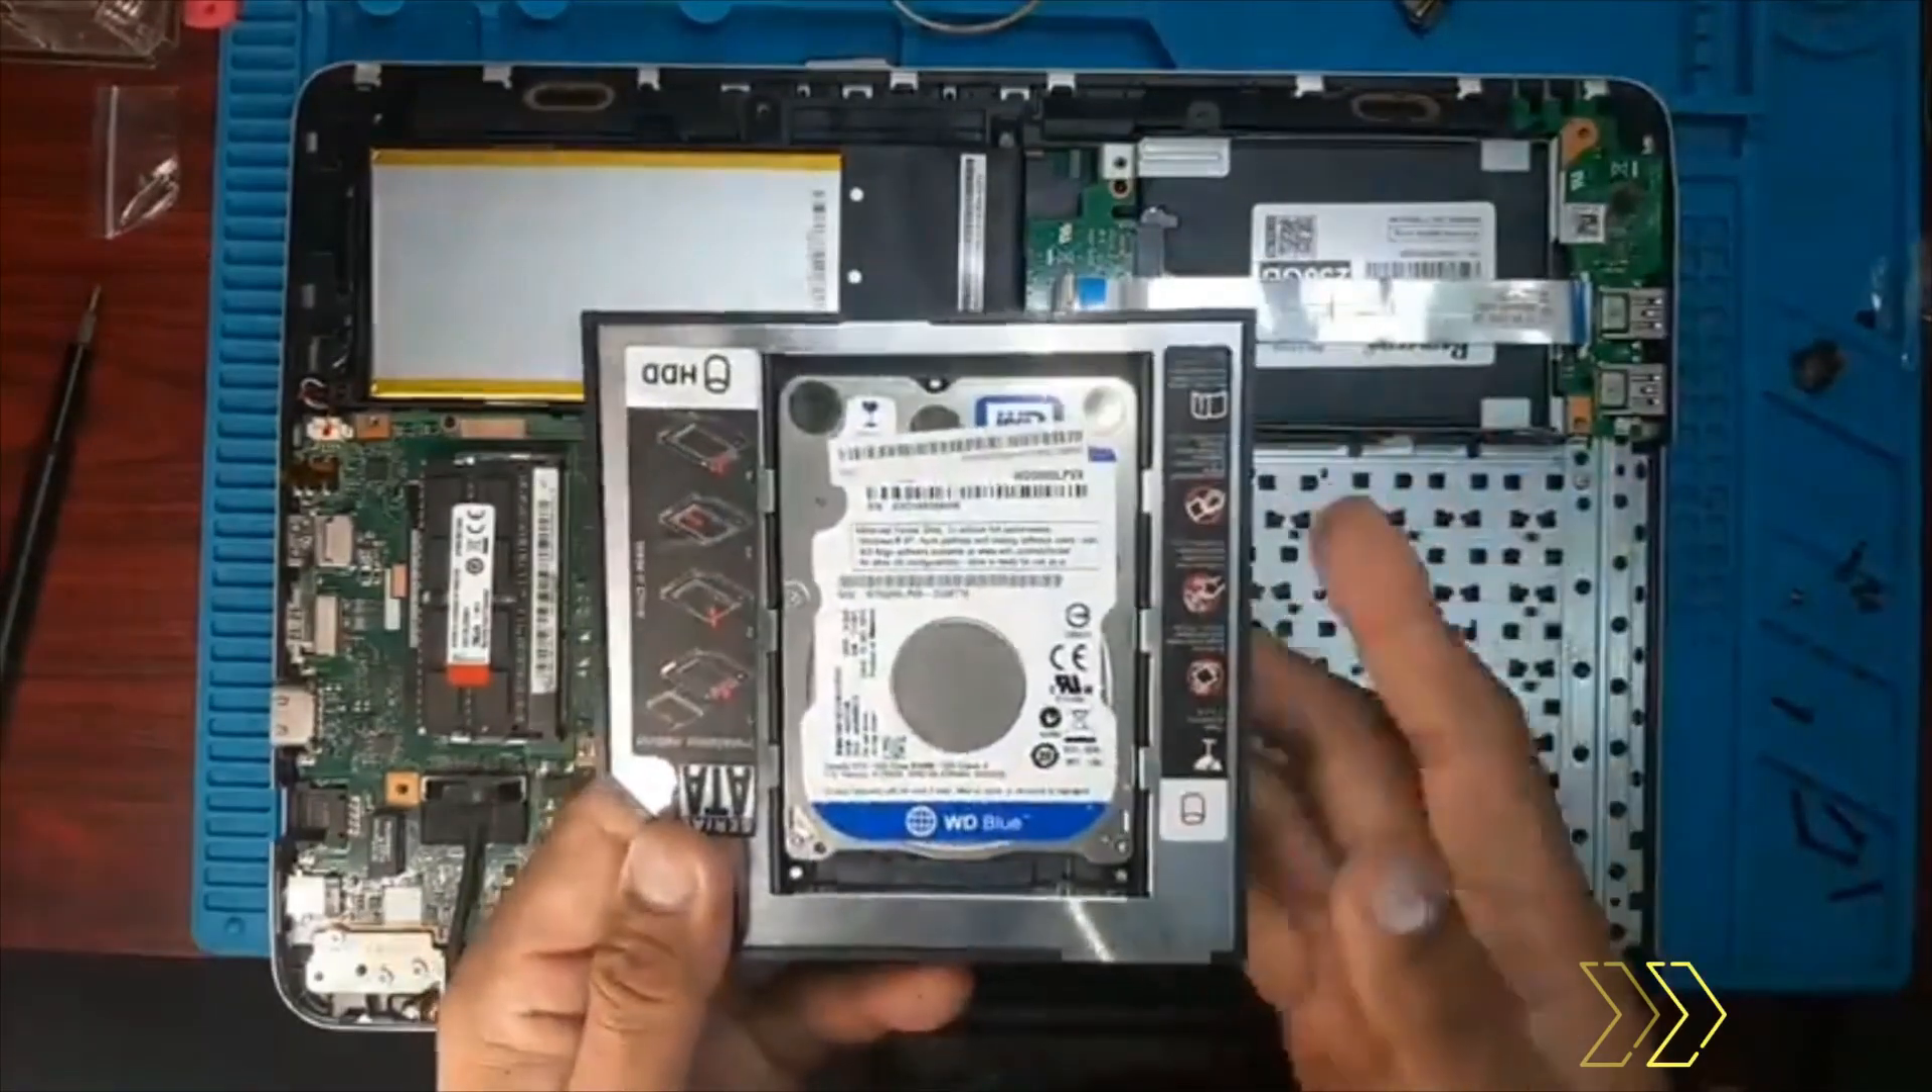Nakakabit na po yung hard drive natin luma dito sa caddy.